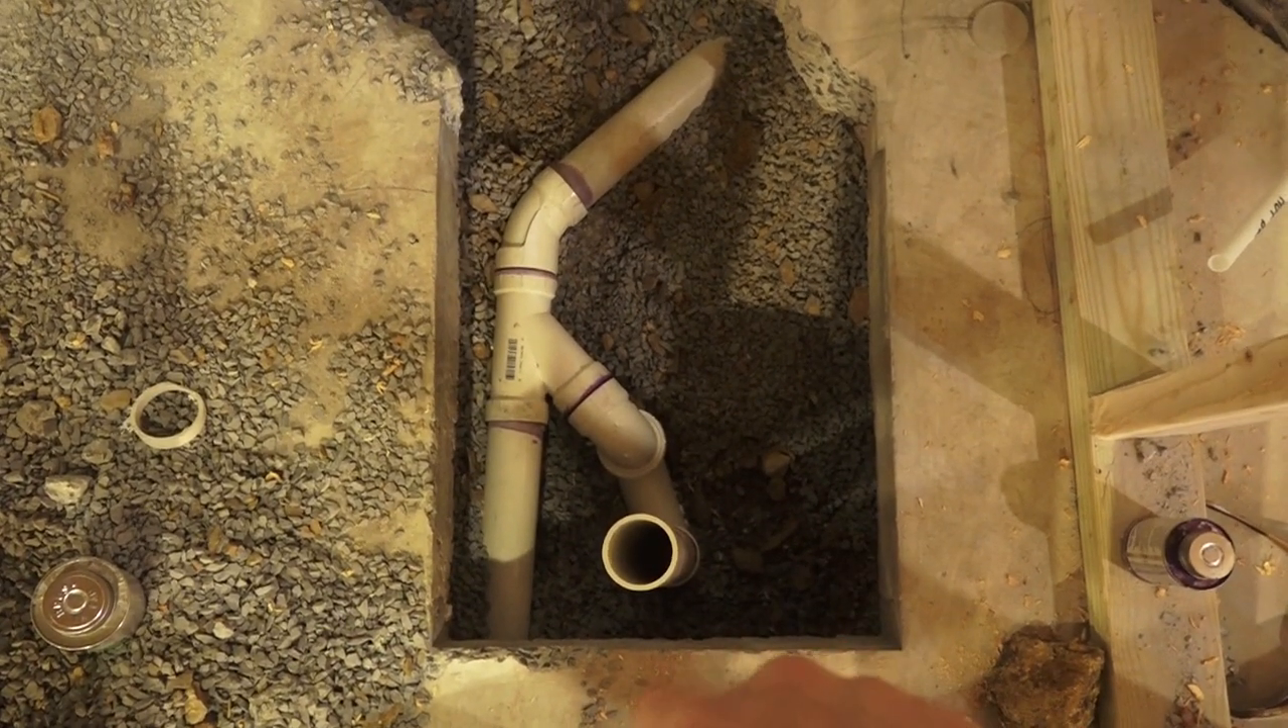All right so the rough in under the floor plumbing drain lines is all done set up eight and a half 14 three quarters.